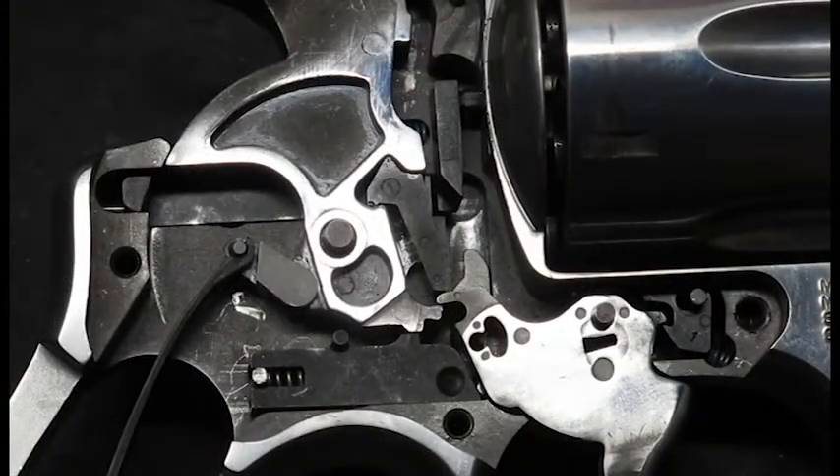So now I have removed the side plates.